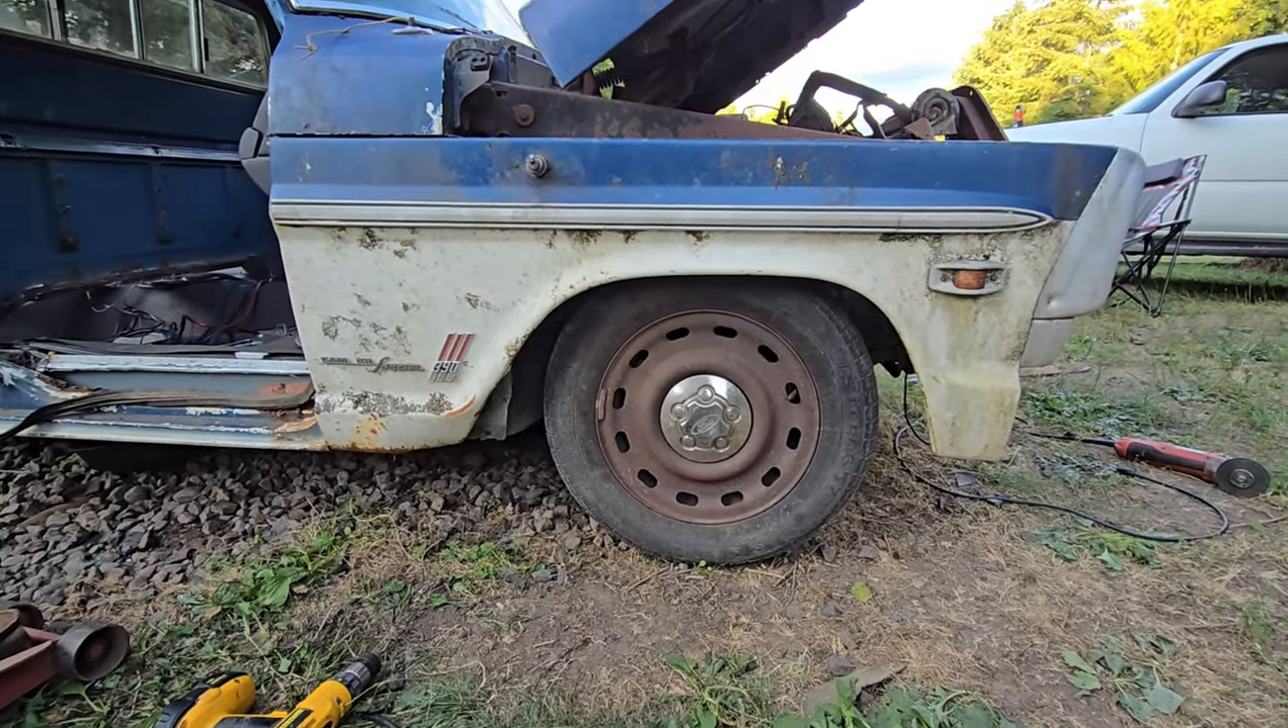The front wheel is pretty much centered. It's where I want it.